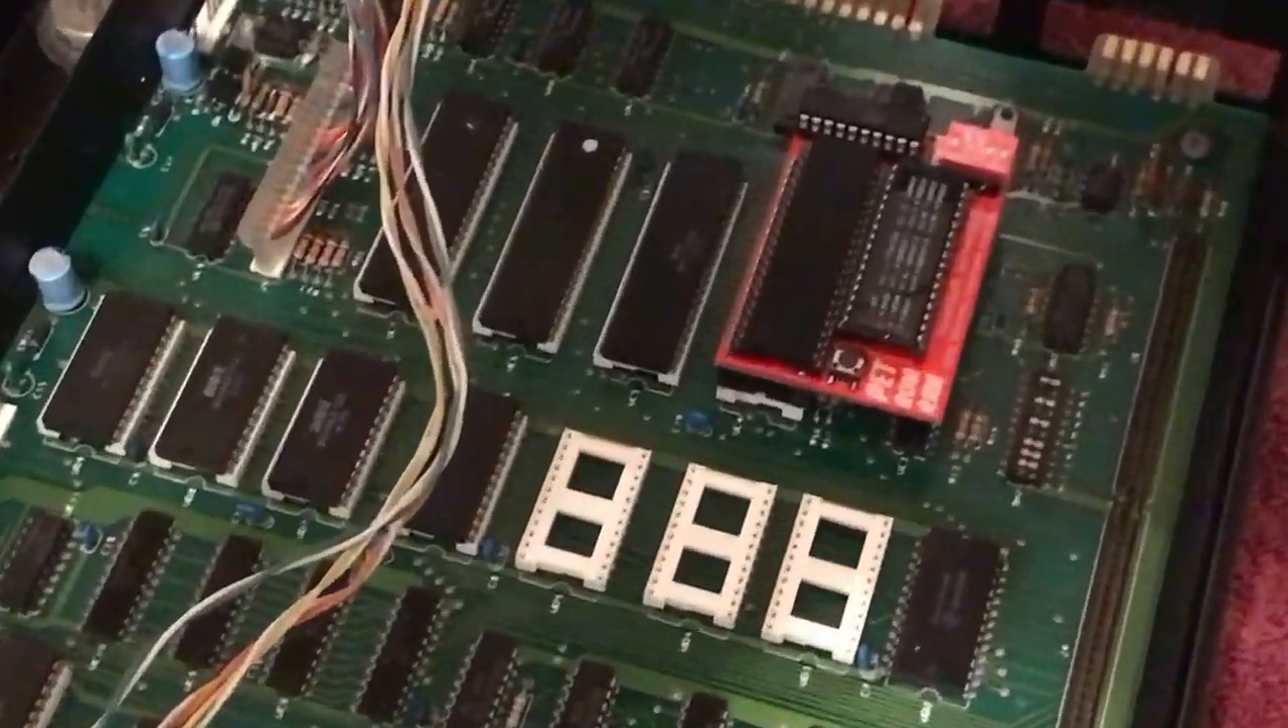The board from The Future Was 8-Bit is now installed in my machine. You can see it installed right there.